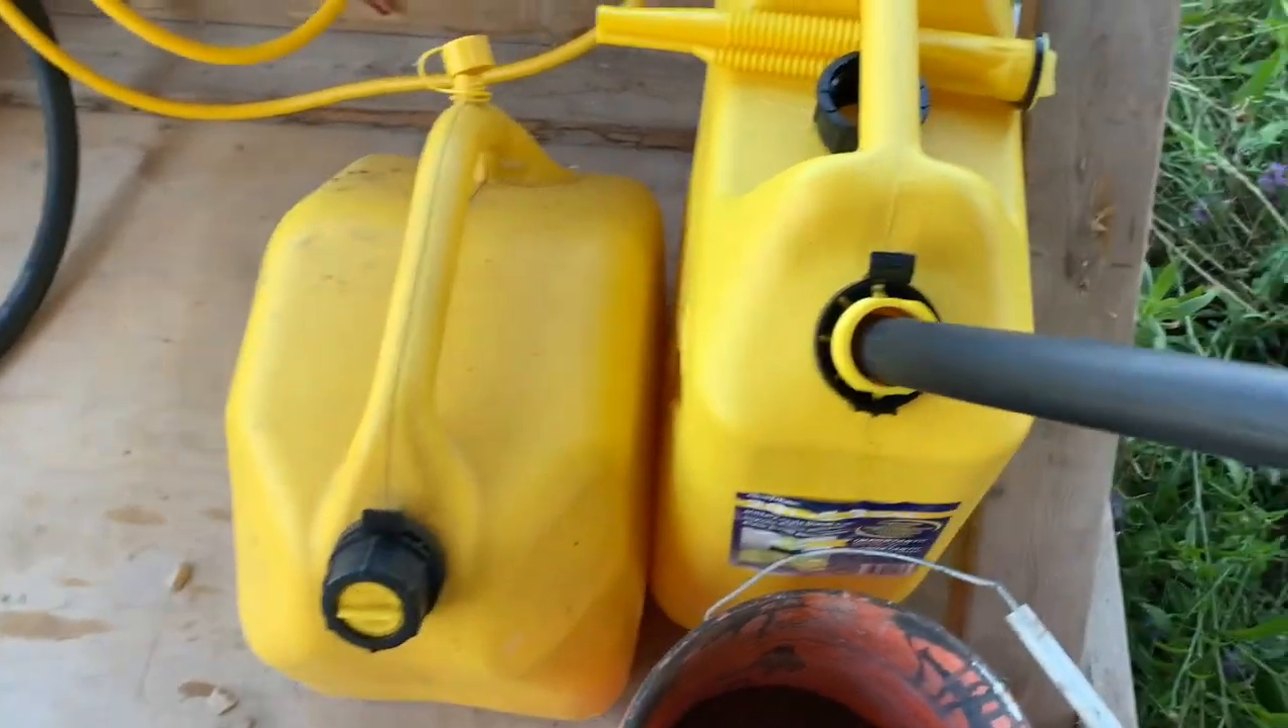Take the inlet hose, feed it into the jerry can. As you can see, it fits nicely.